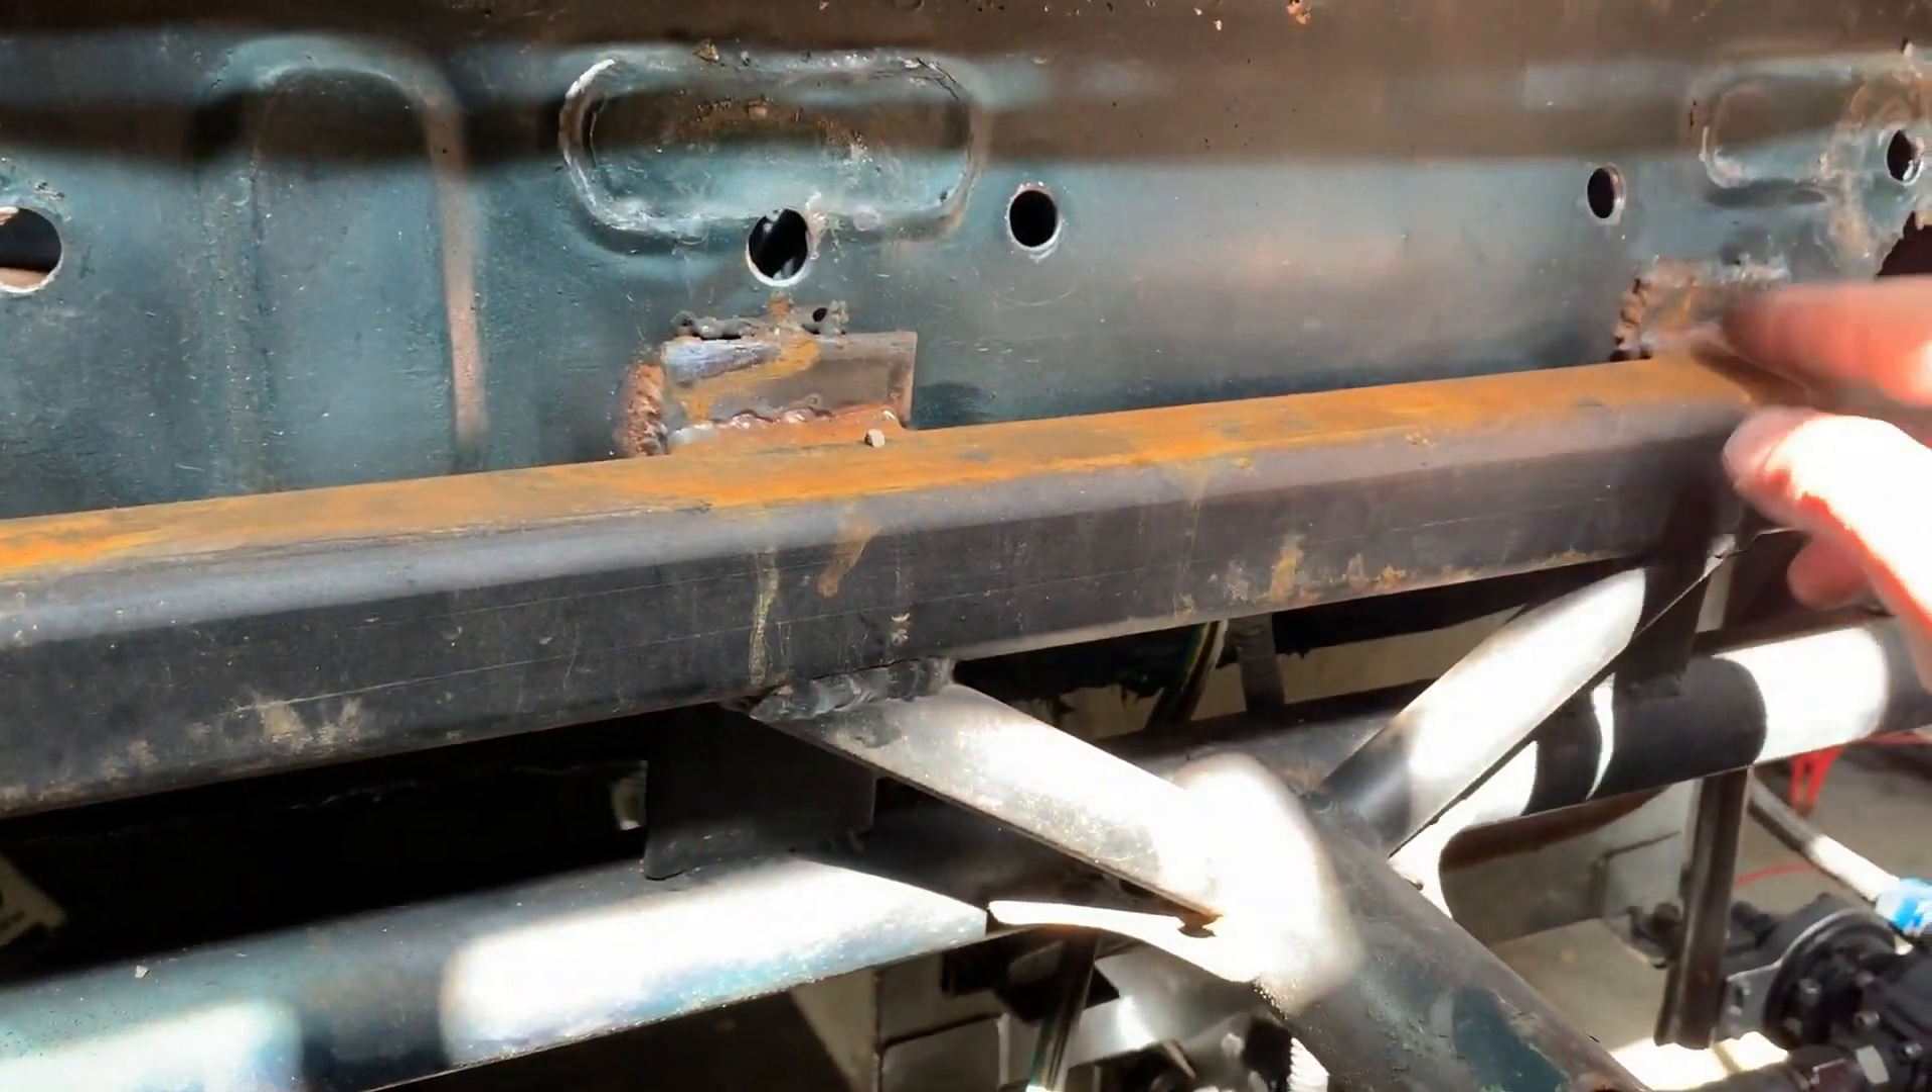So i welded it to the chassis here just some tabs.